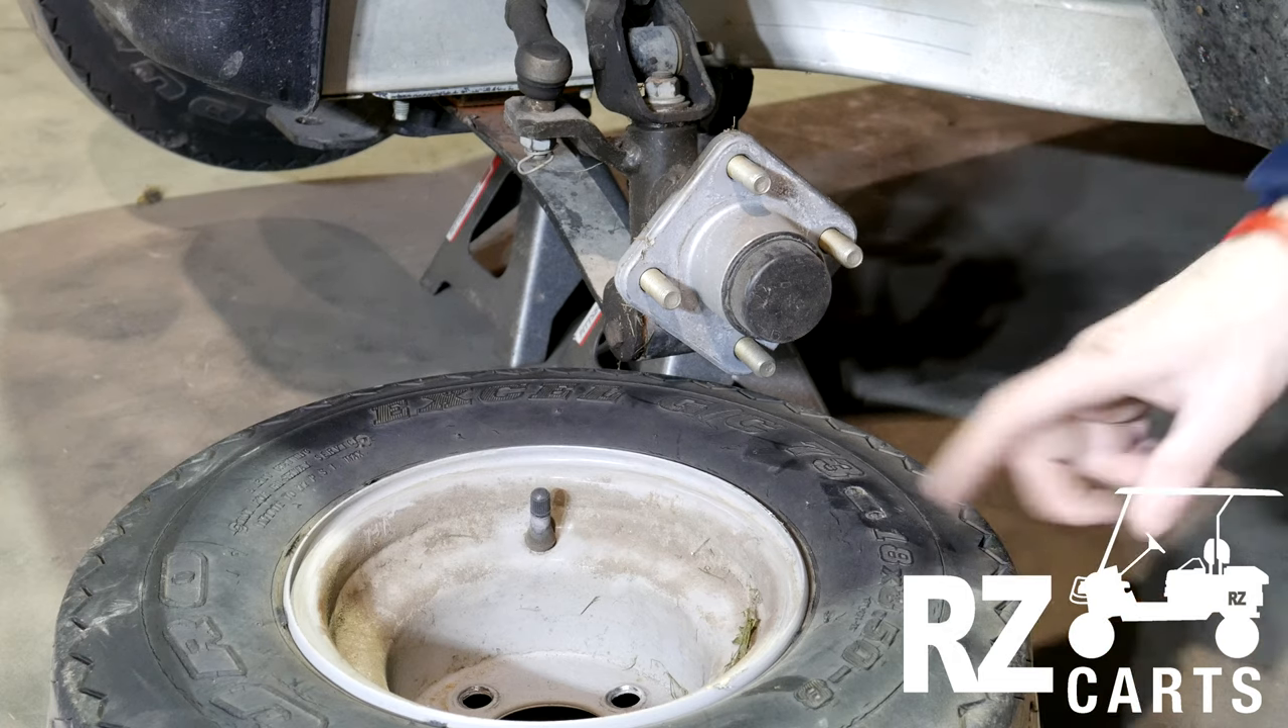Now you have fully removed the wheel from the hub.